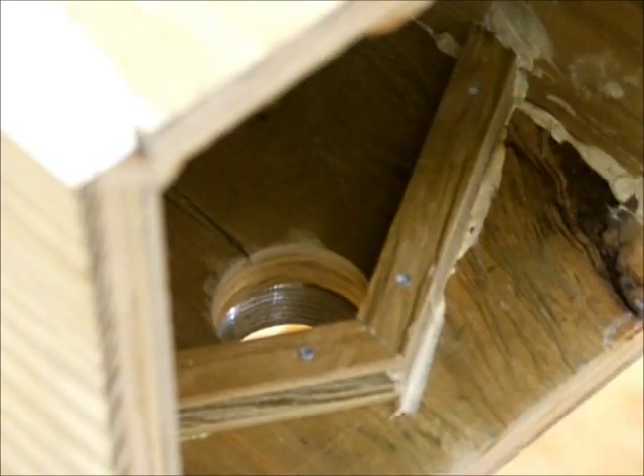So here in the back of the box, I've made just a little dam out of some of the scrap plywood that I cut off of this to make it.